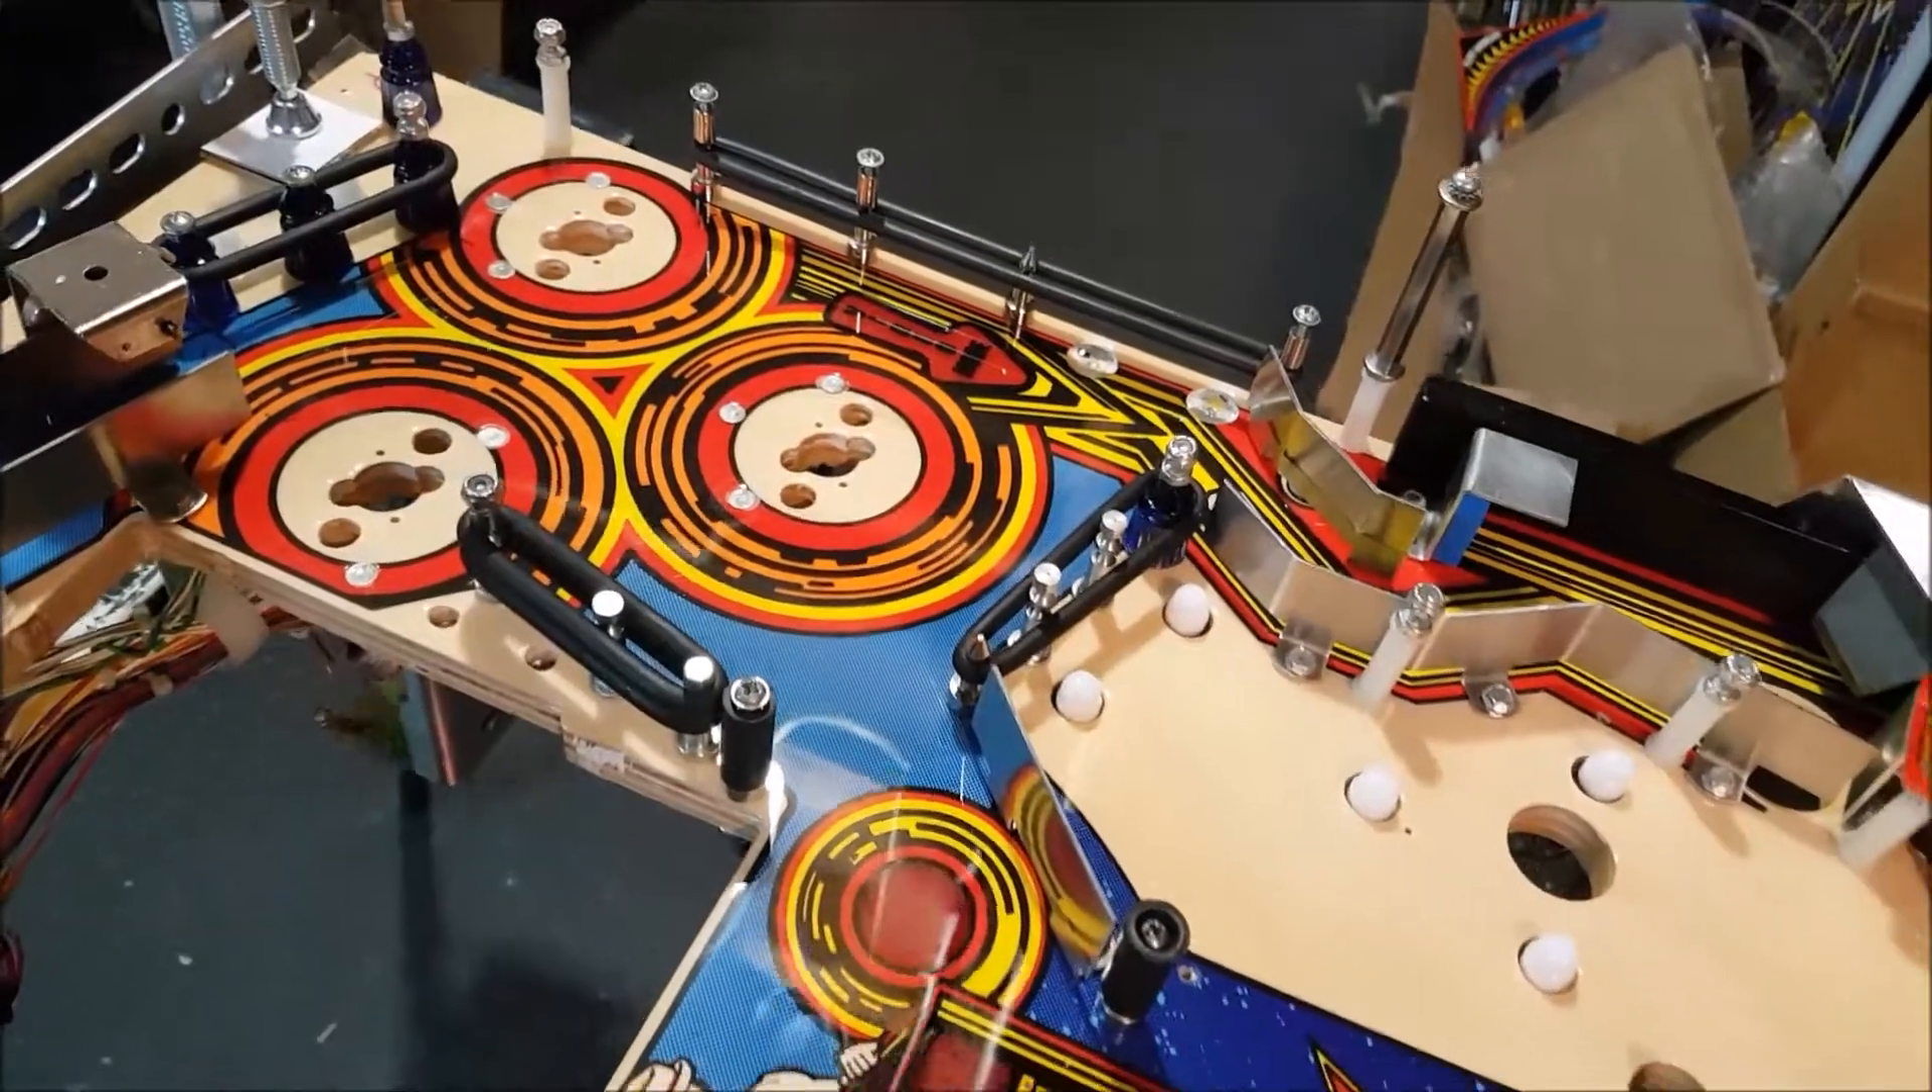Right now, what I'm left to do is put back the pop bumpers.